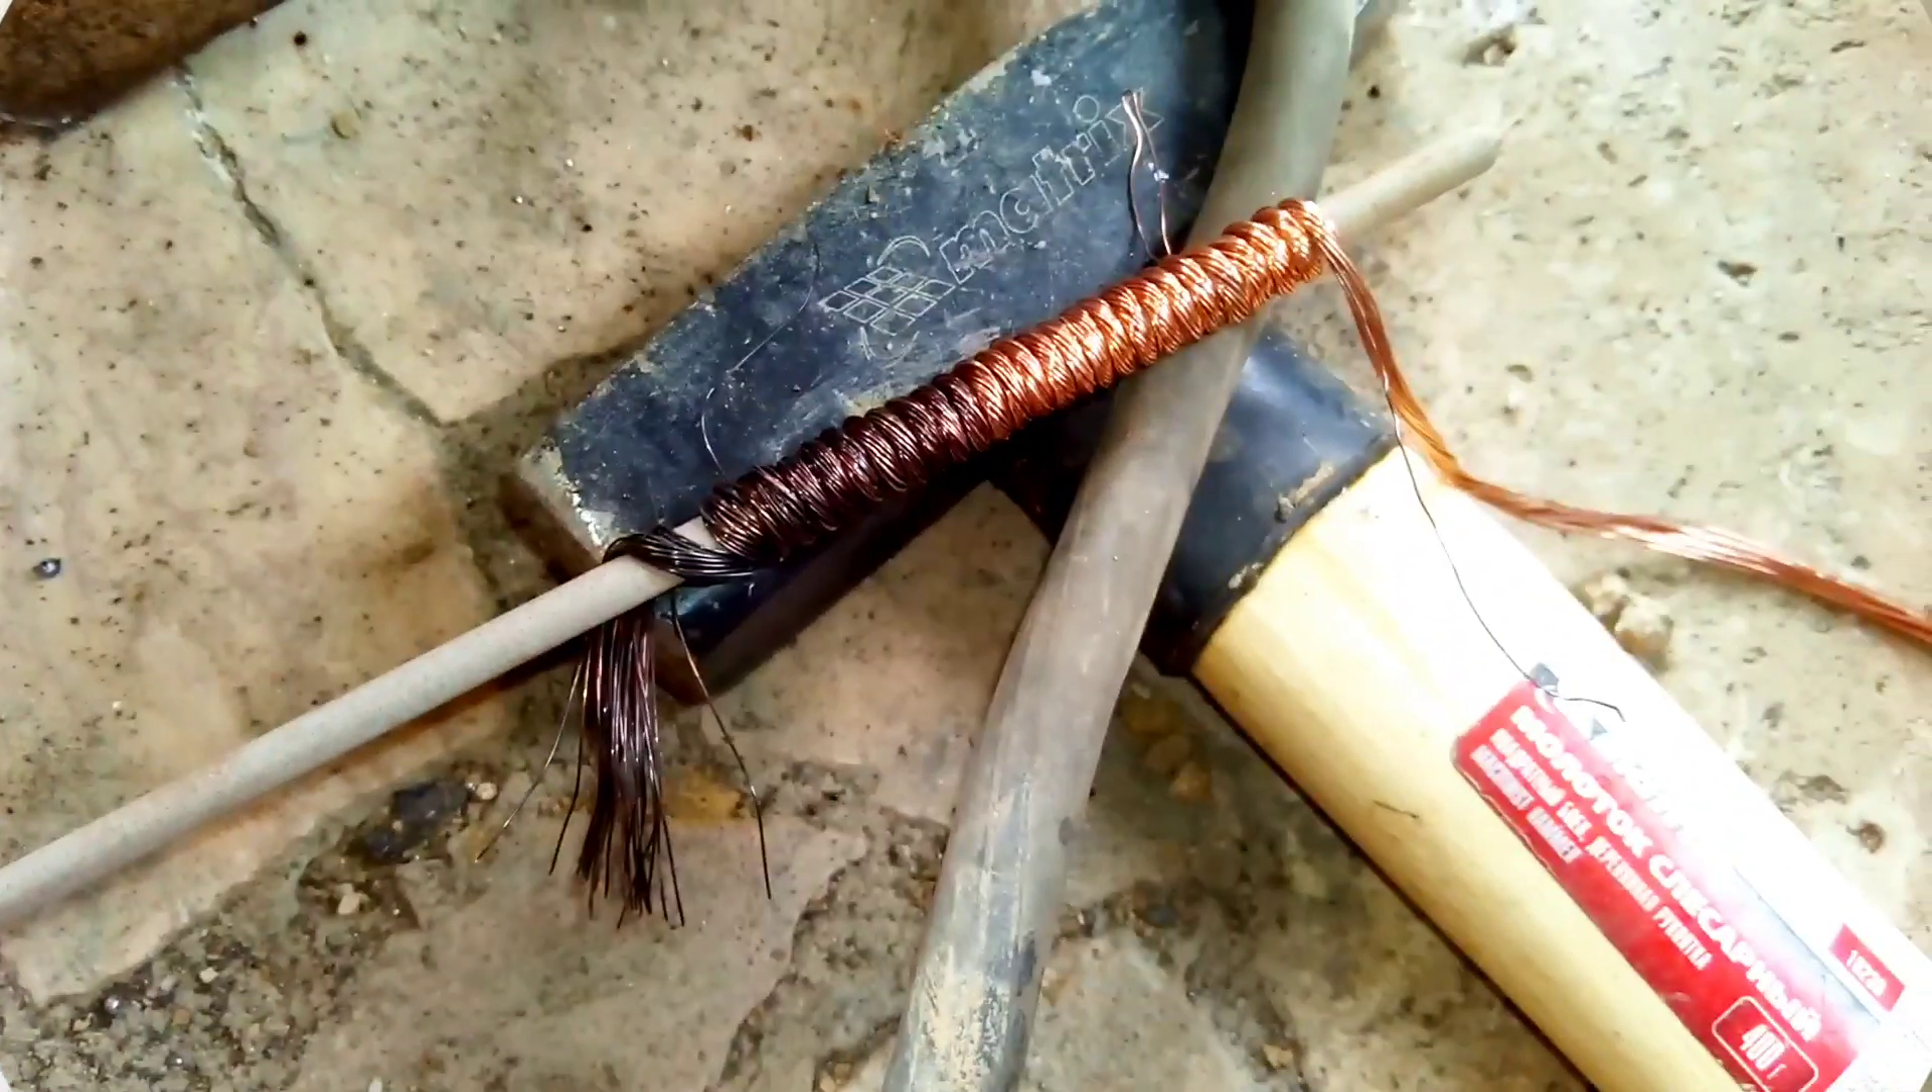Вот, накрутил на электрод проволоку медную.